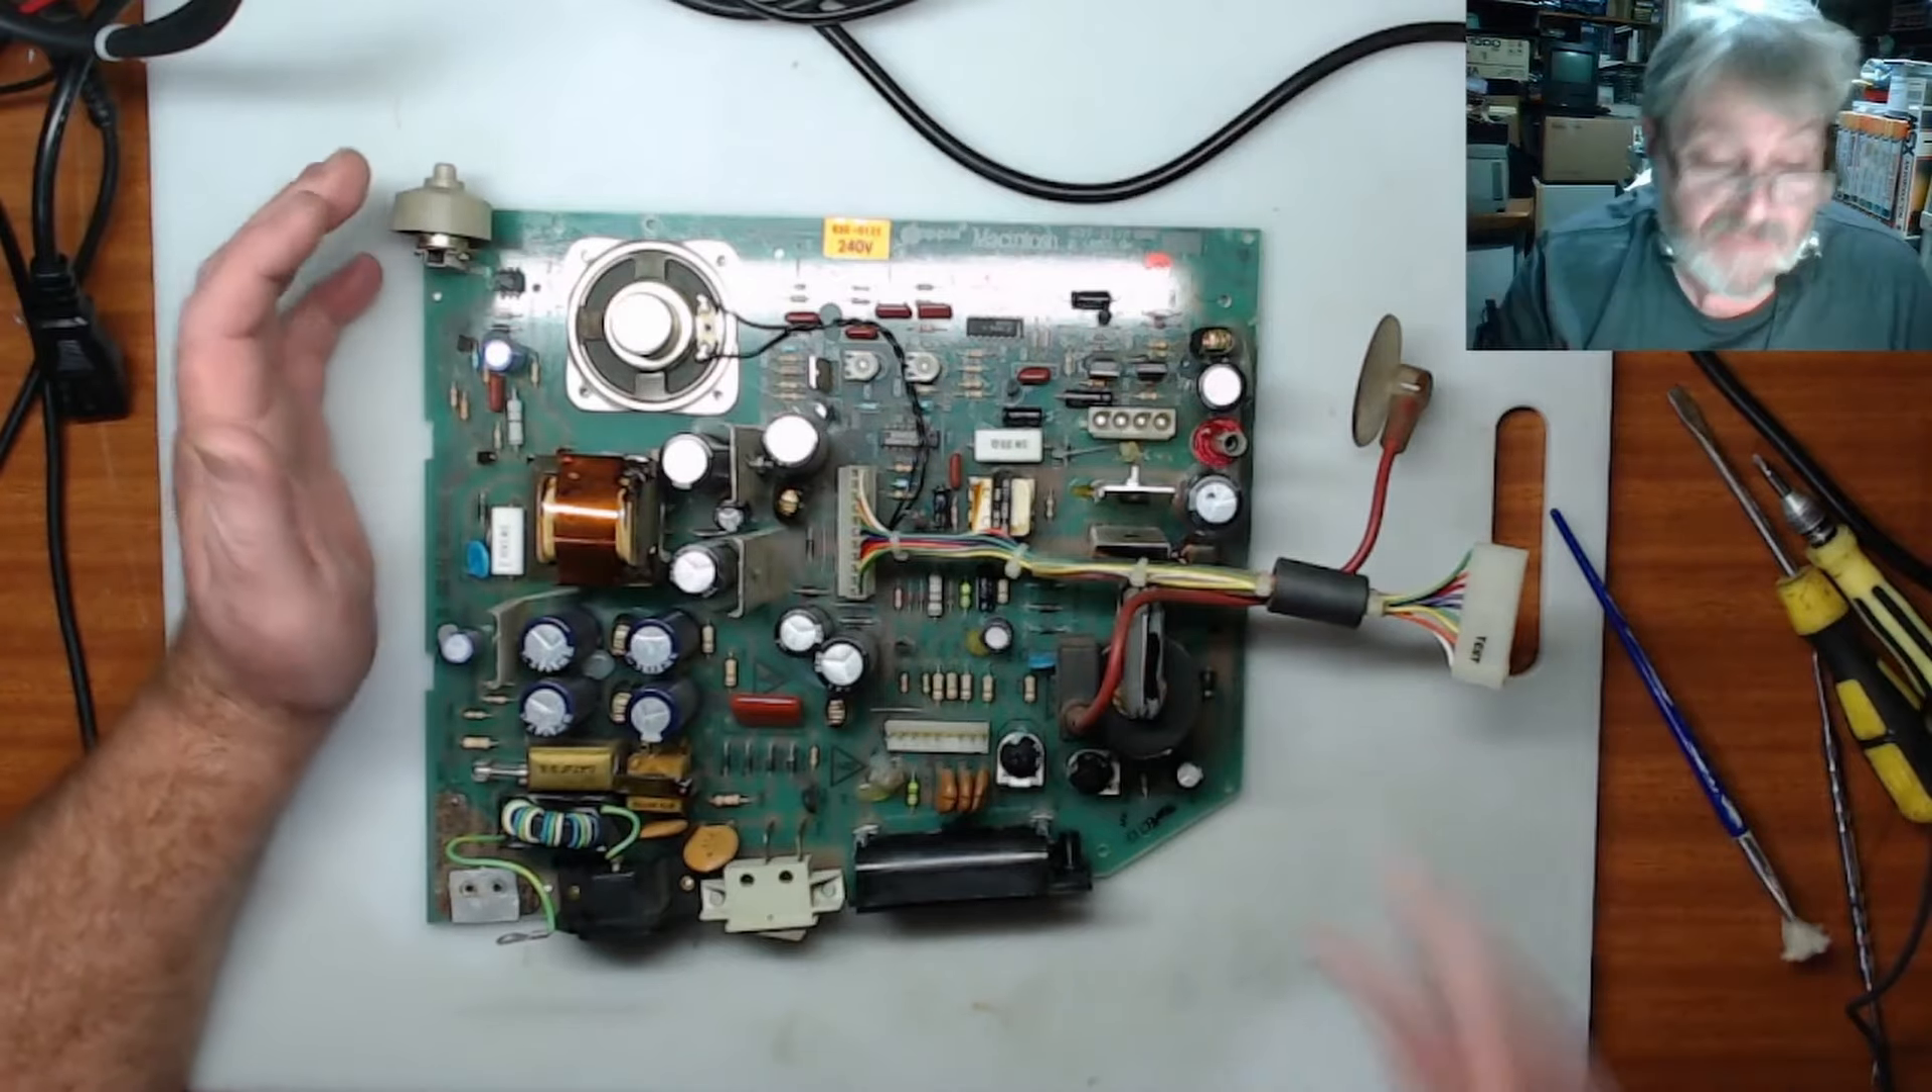So I pulled the power board out first.